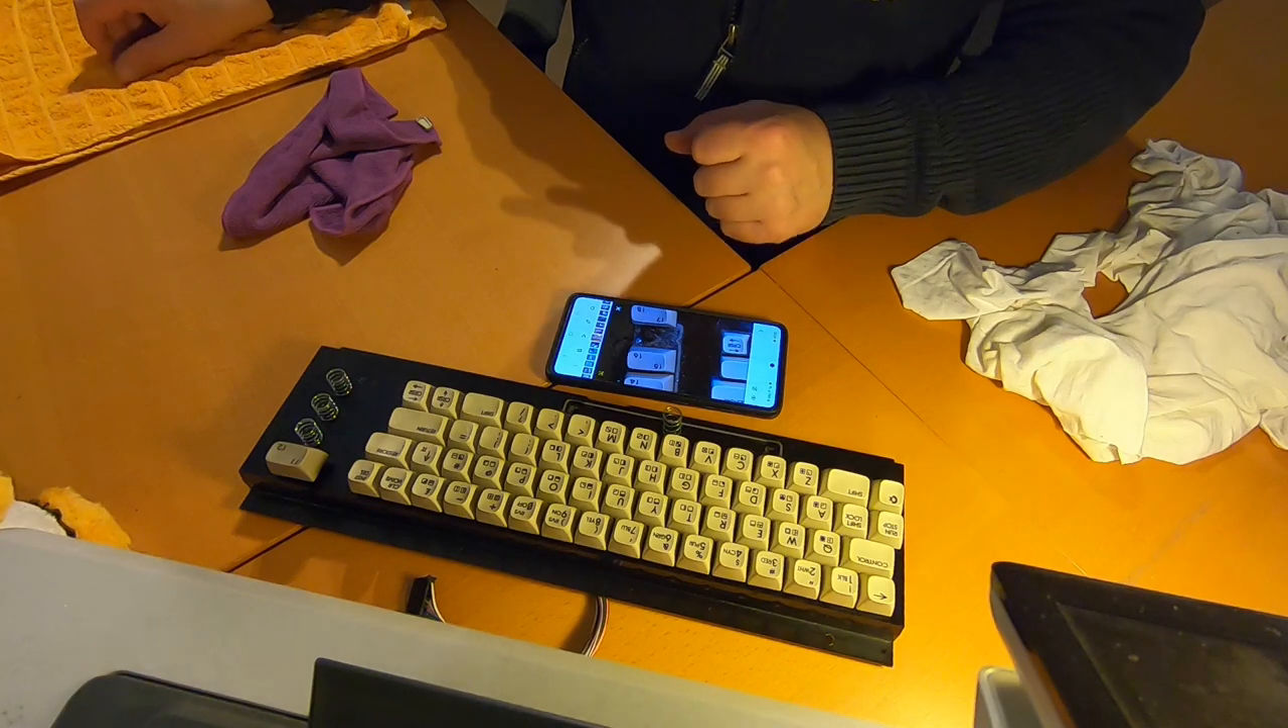So die mittleren tasten die sind jetzt alle drin jetzt habe ich noch die f-tasten.